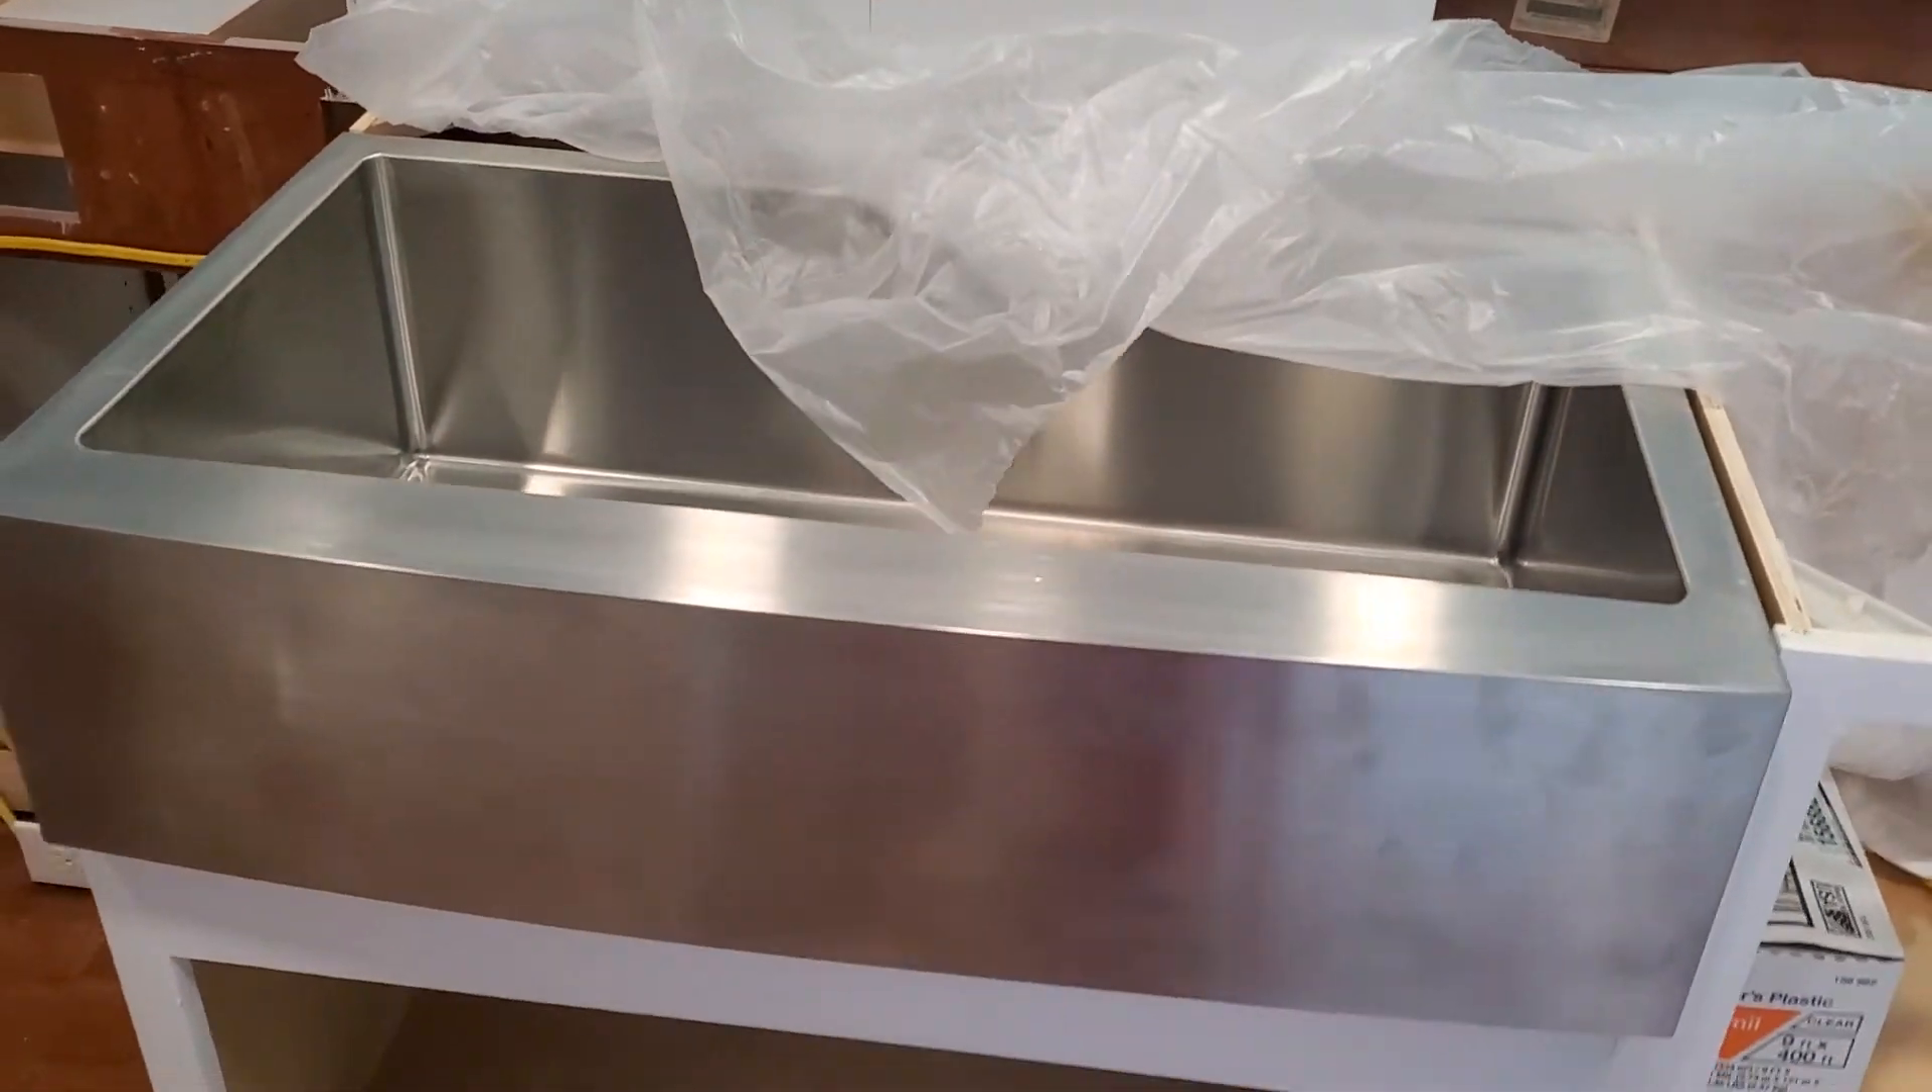Our sink is in it's not hooked up but the sink is in.